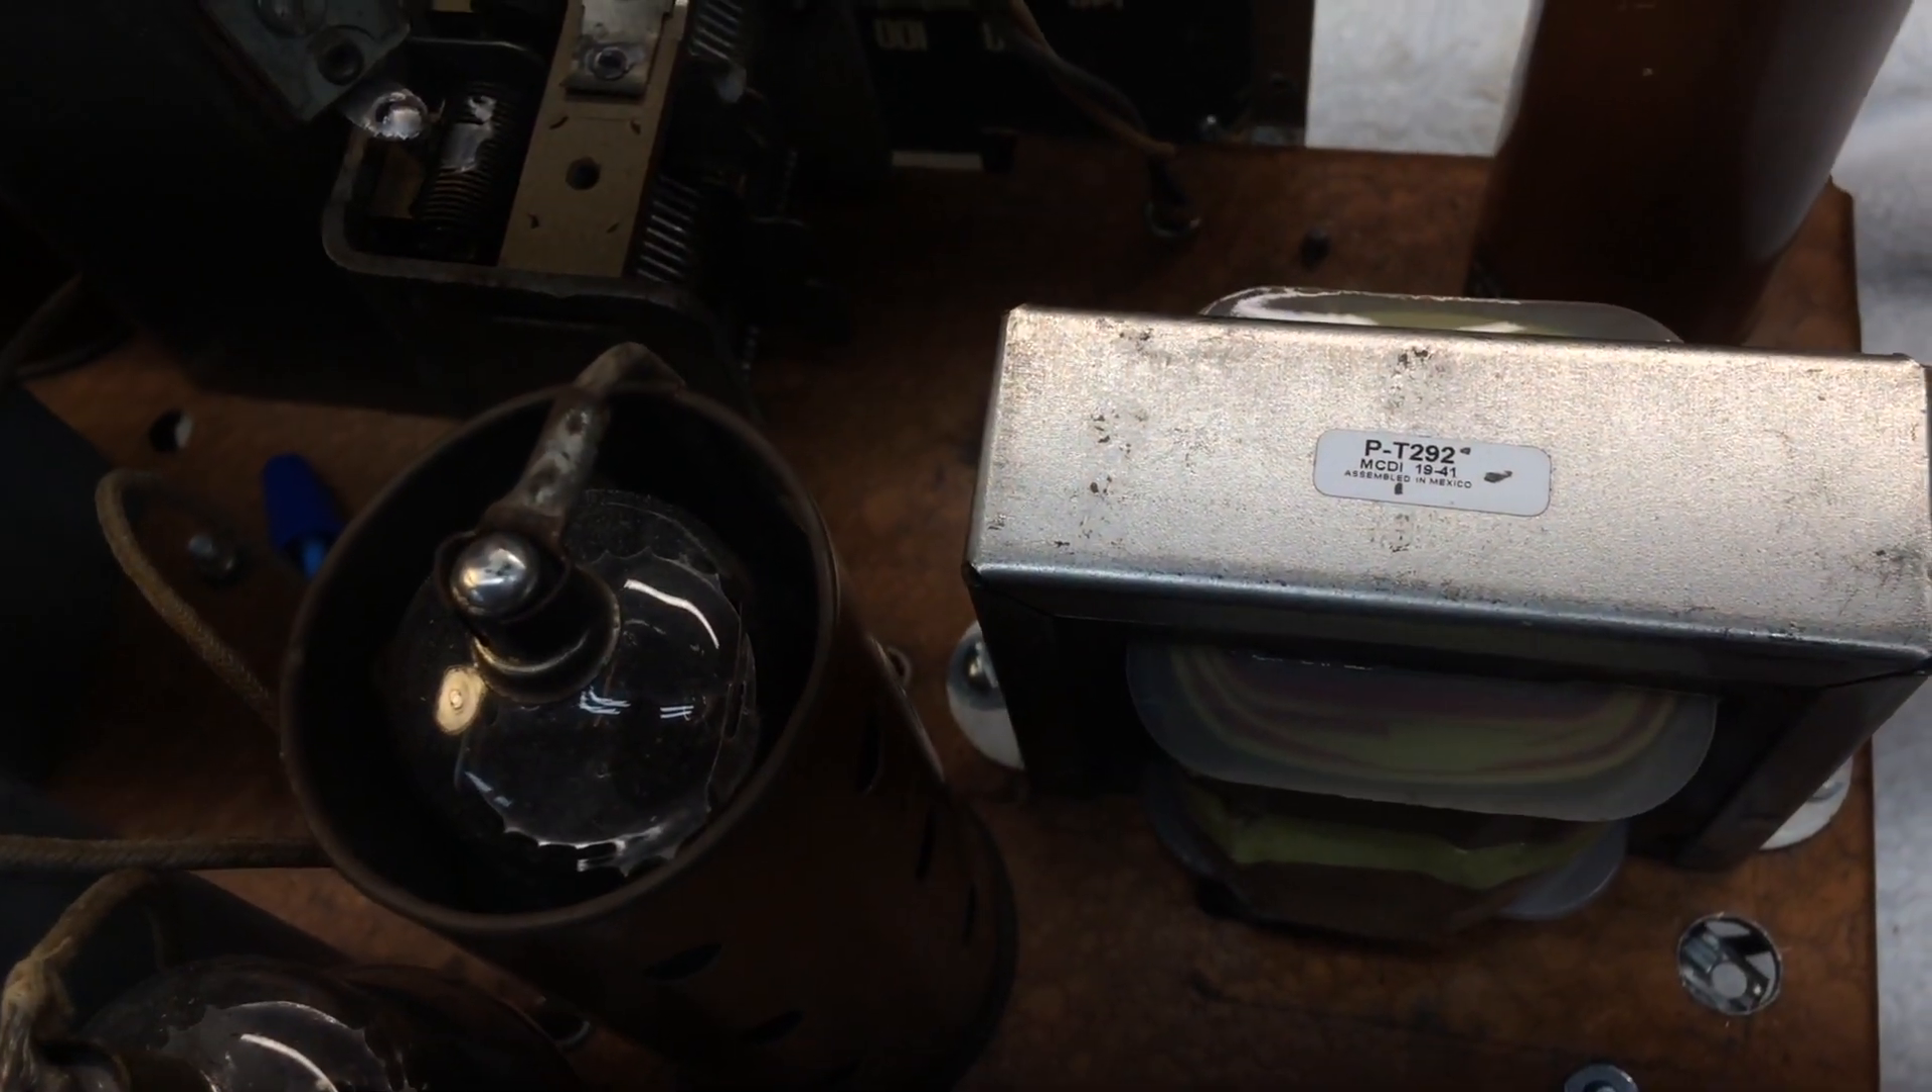Okay, there you can see I have the P-T292 transformer in place.